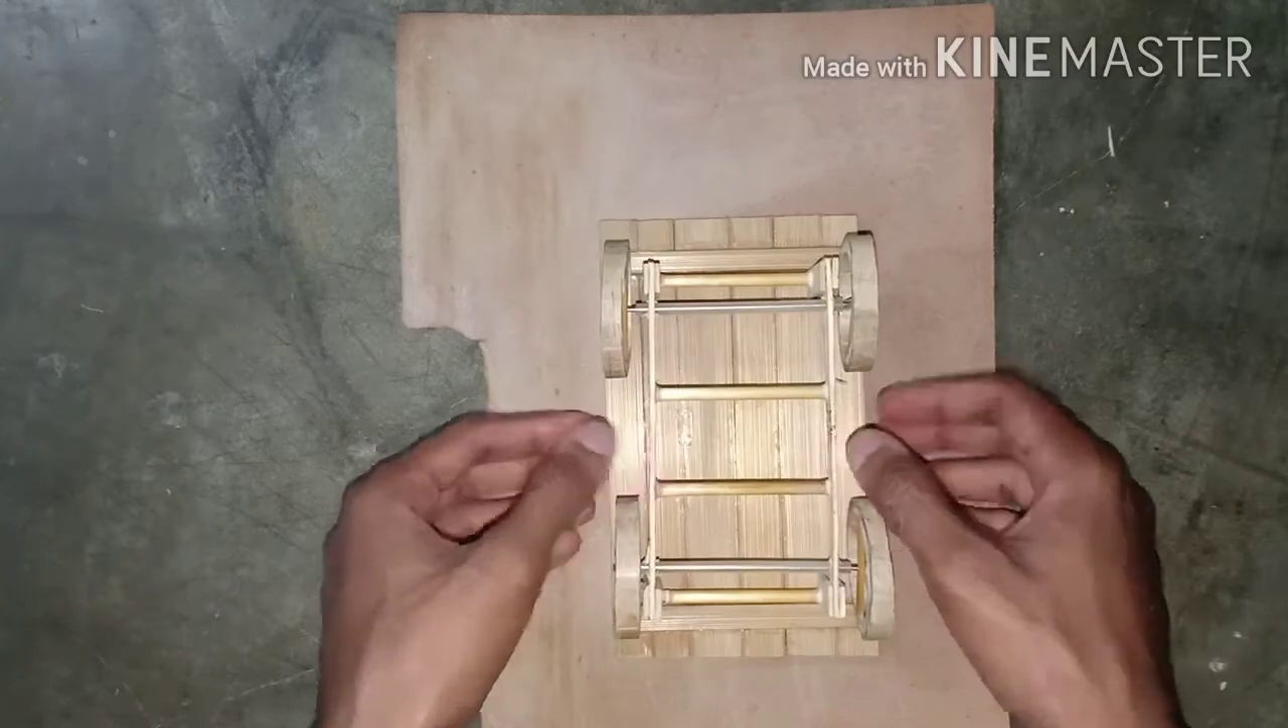آپ دیکھ سکتے ہیں ویل لگ چکے ہیں۔